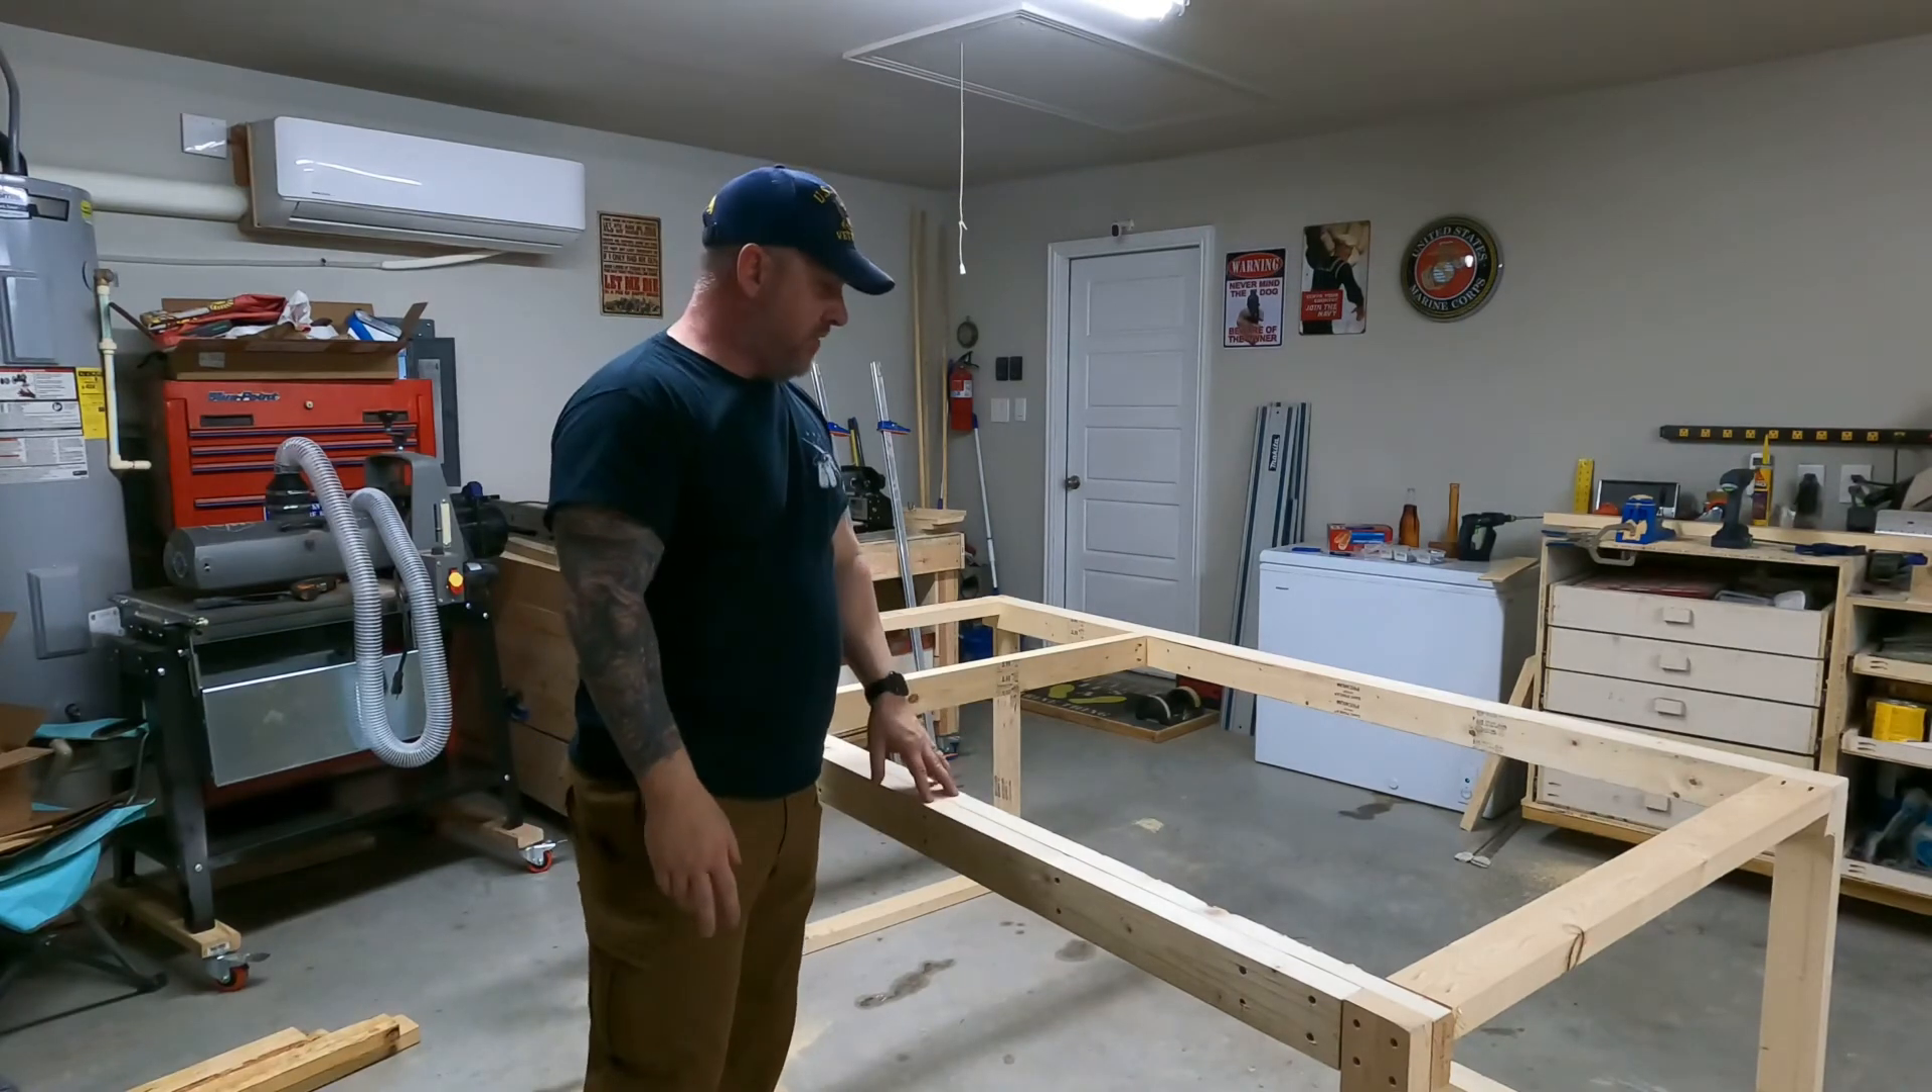The frame is all done.